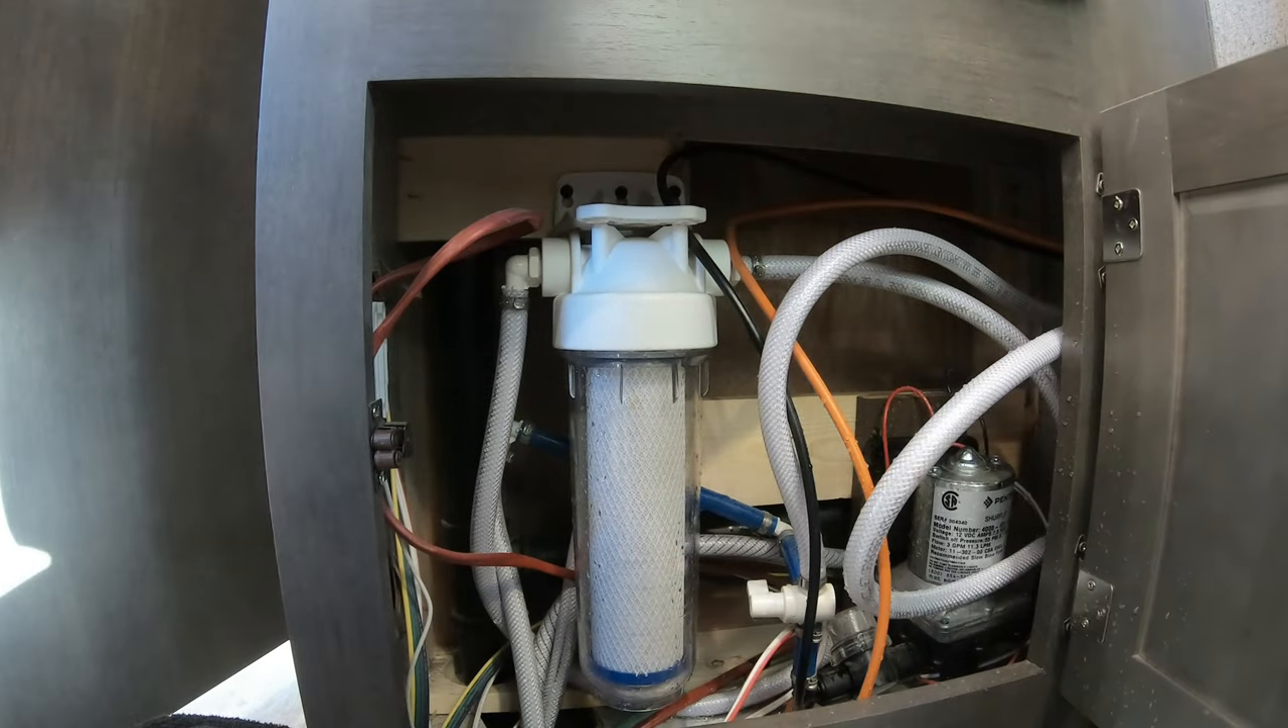We've got a nice new clean filter in.